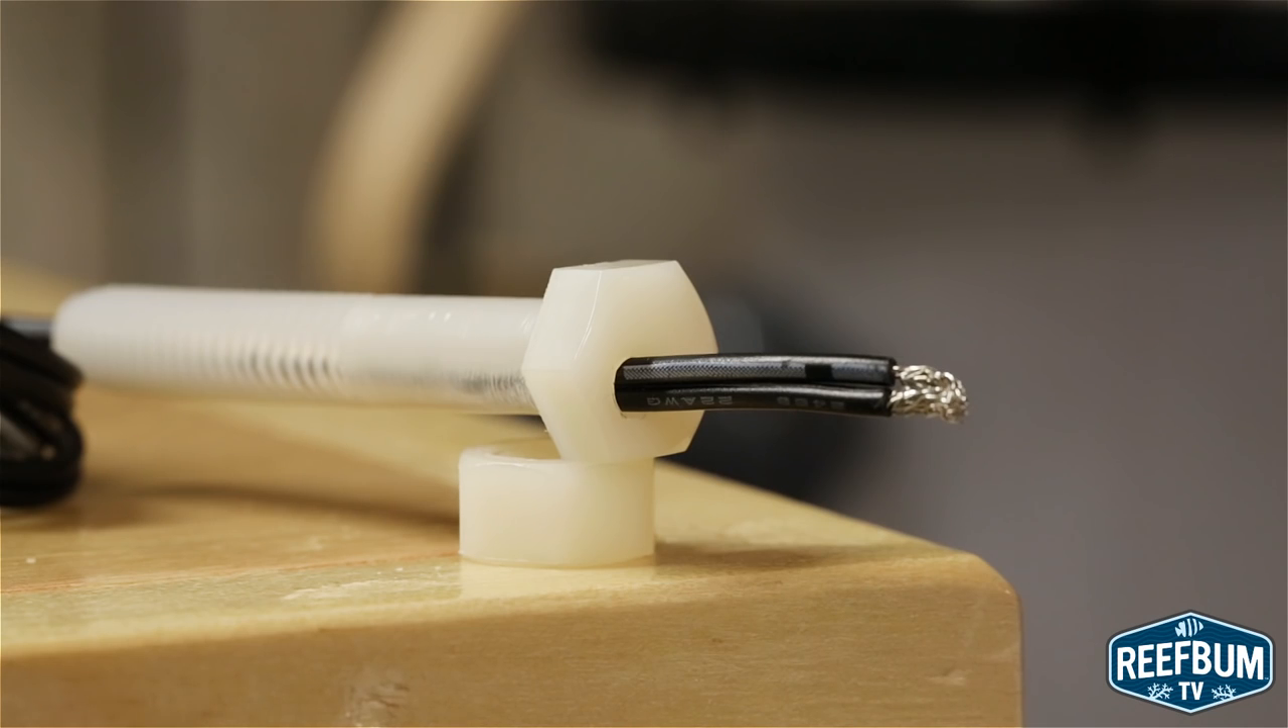The hole was just big enough to fit both wires.